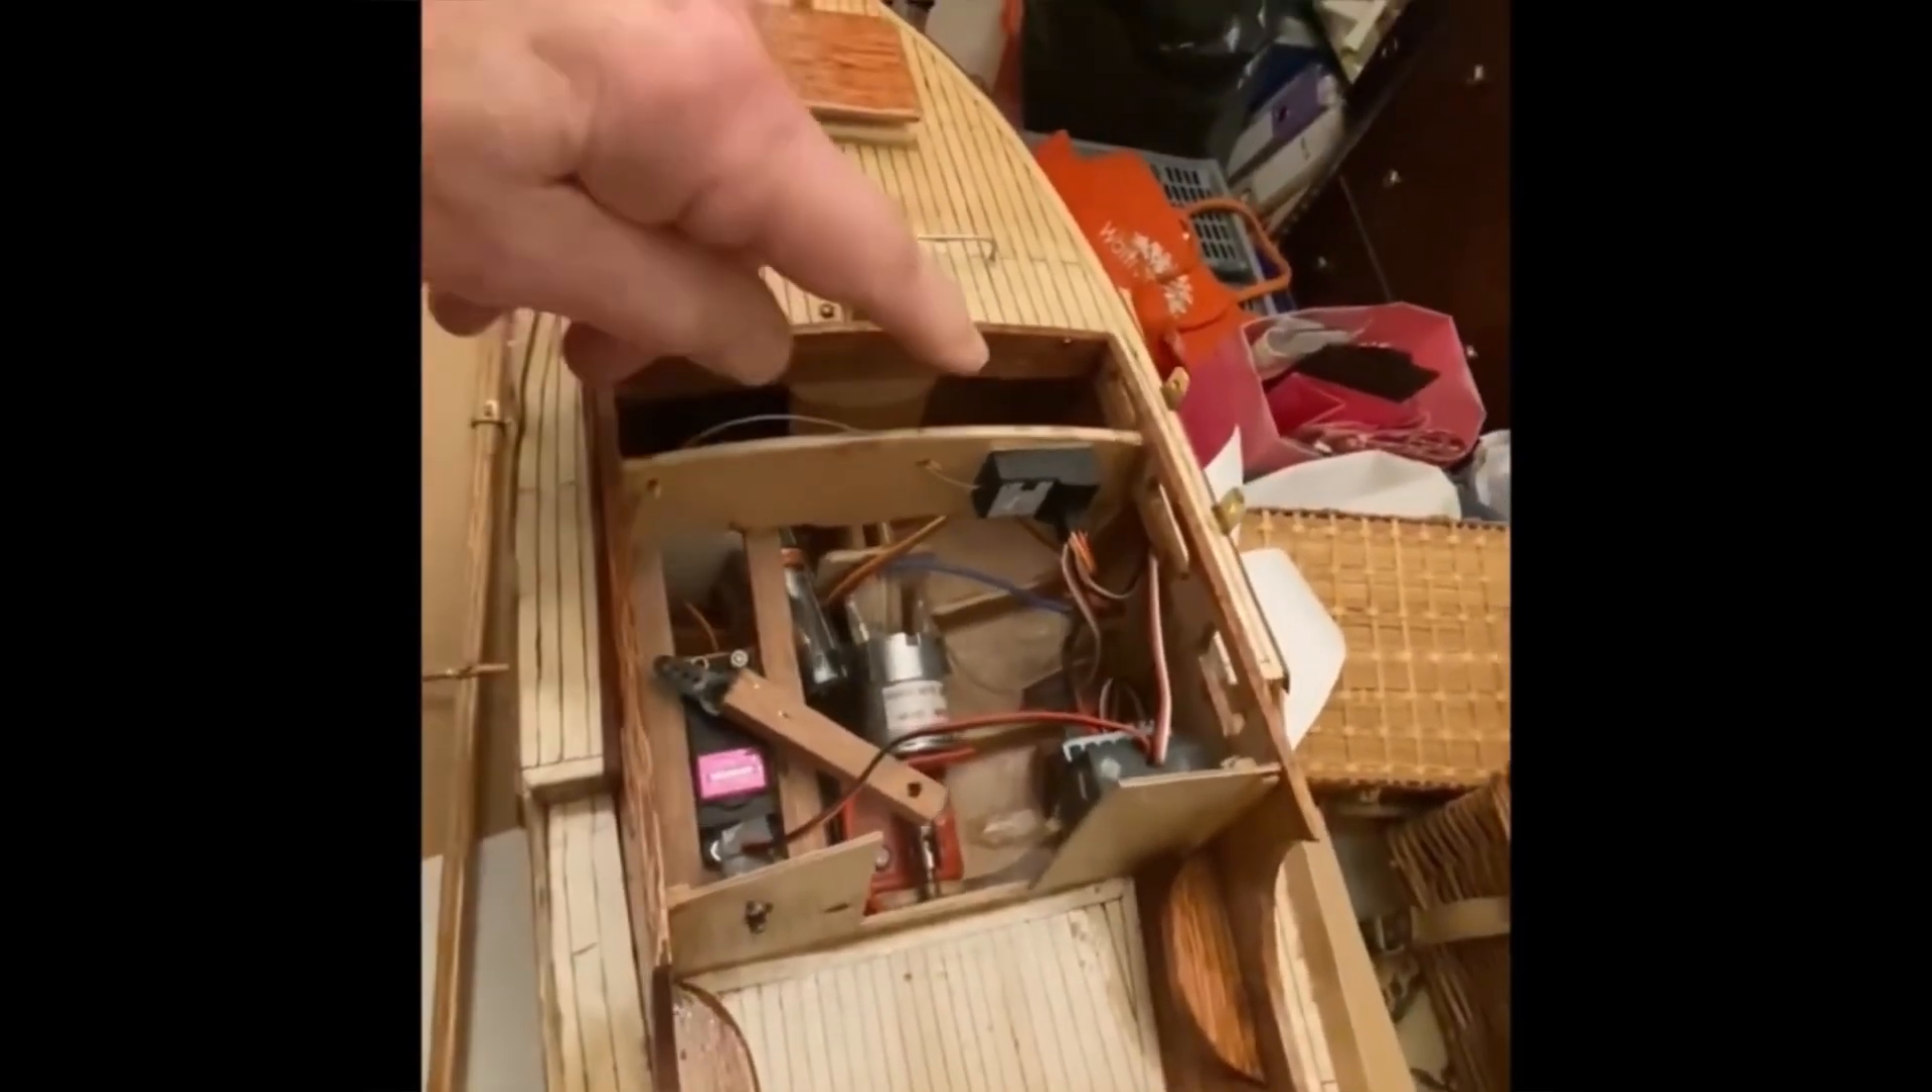Um got all the radio control gear in now.